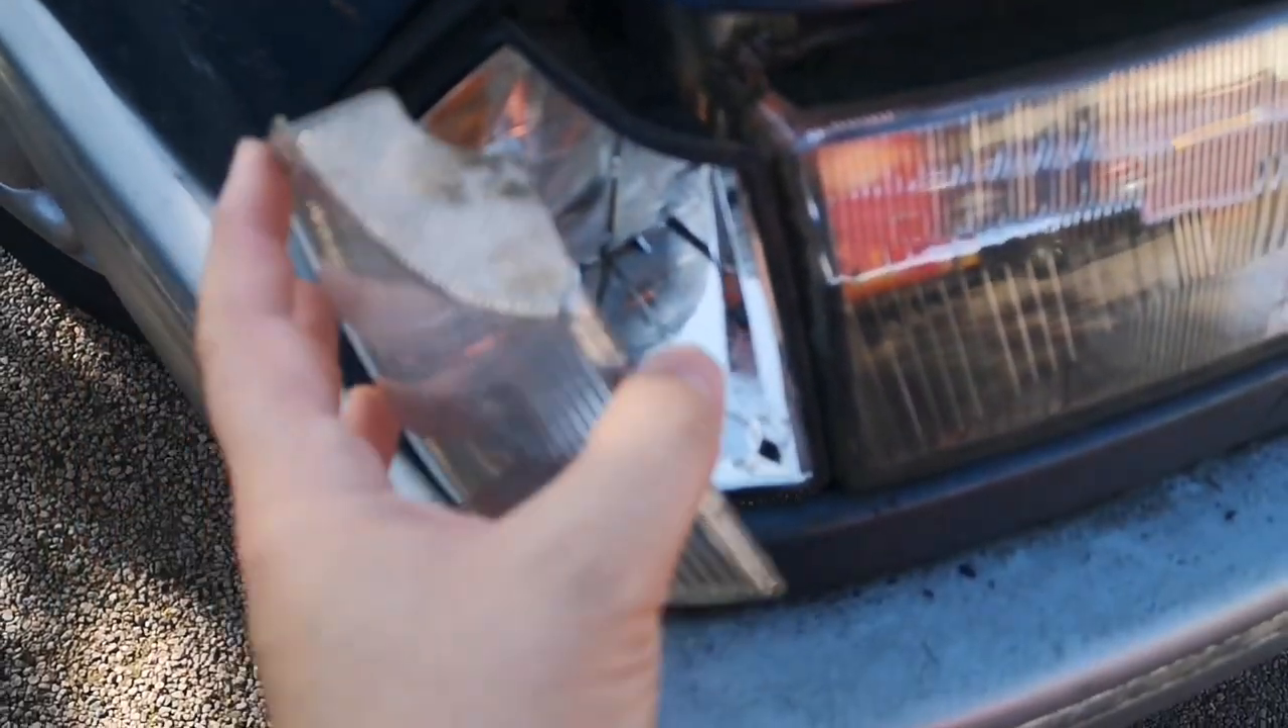We've got the indicator lens, I can see here is falling off, it needs rebonding, that's not a major issue.